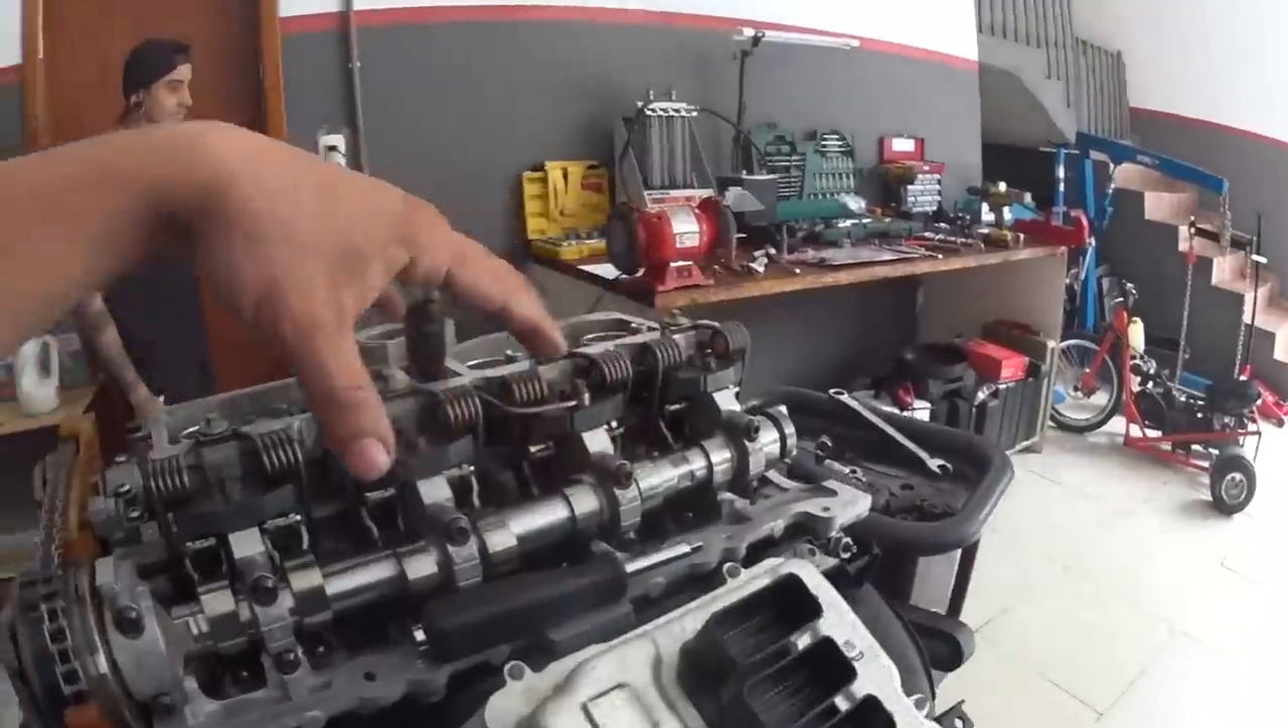Agora aqui o motor da BMW já está parcialmente montado.